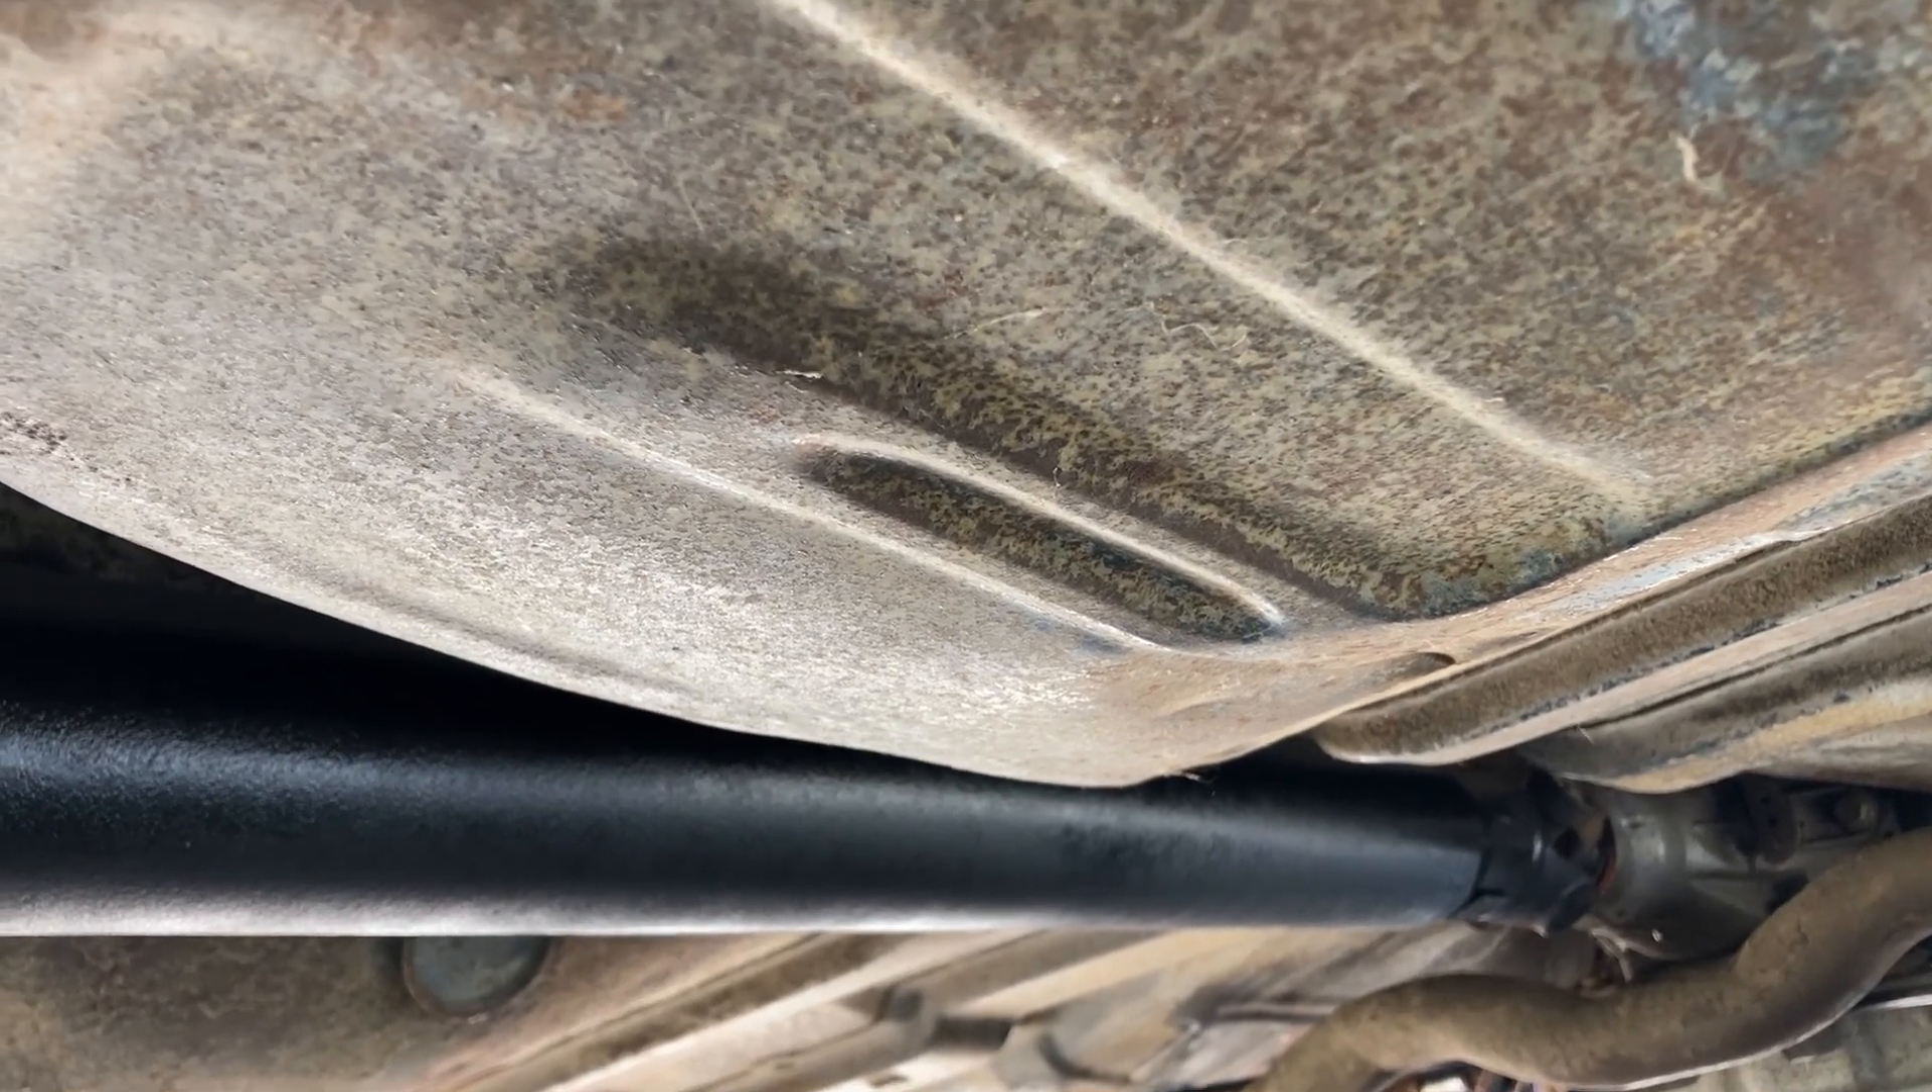Well there you go folks the drive shaft is in.